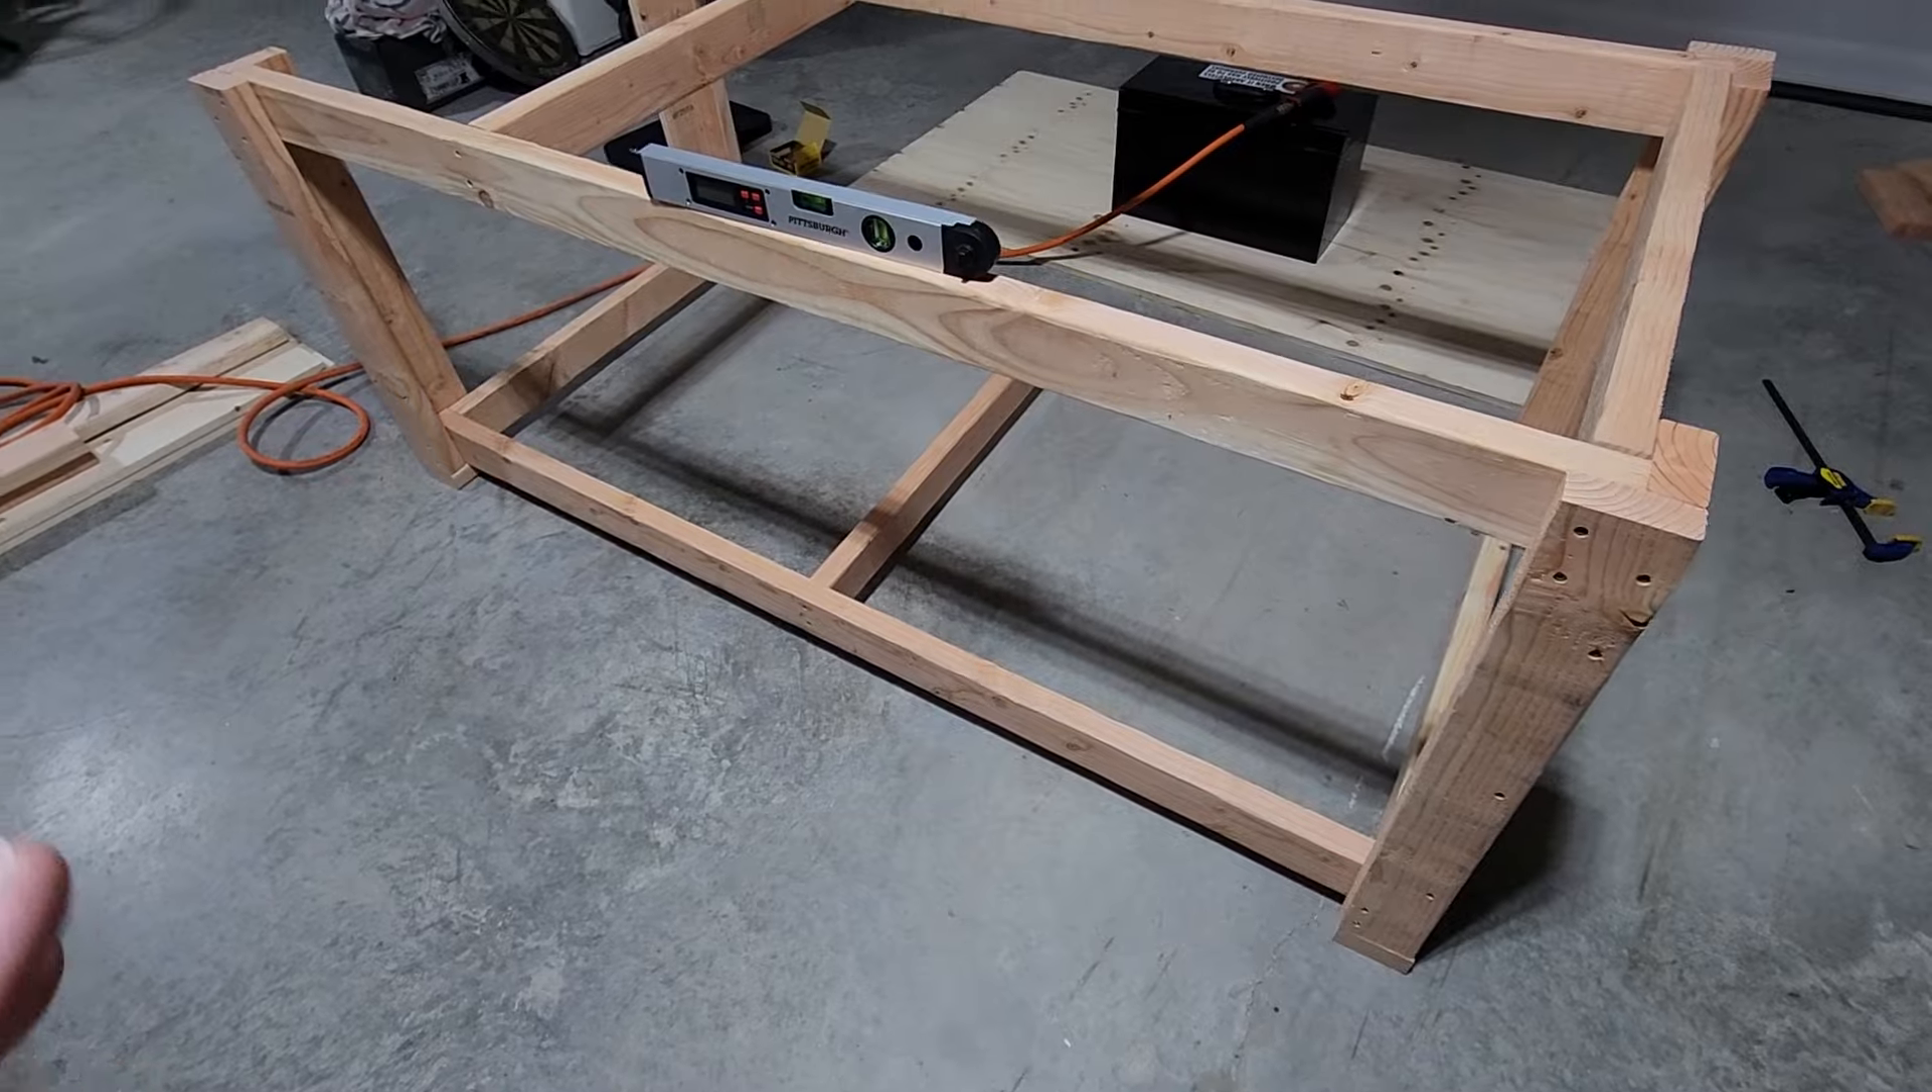I decided to leave the casters off for now but I am really happy with this thing.